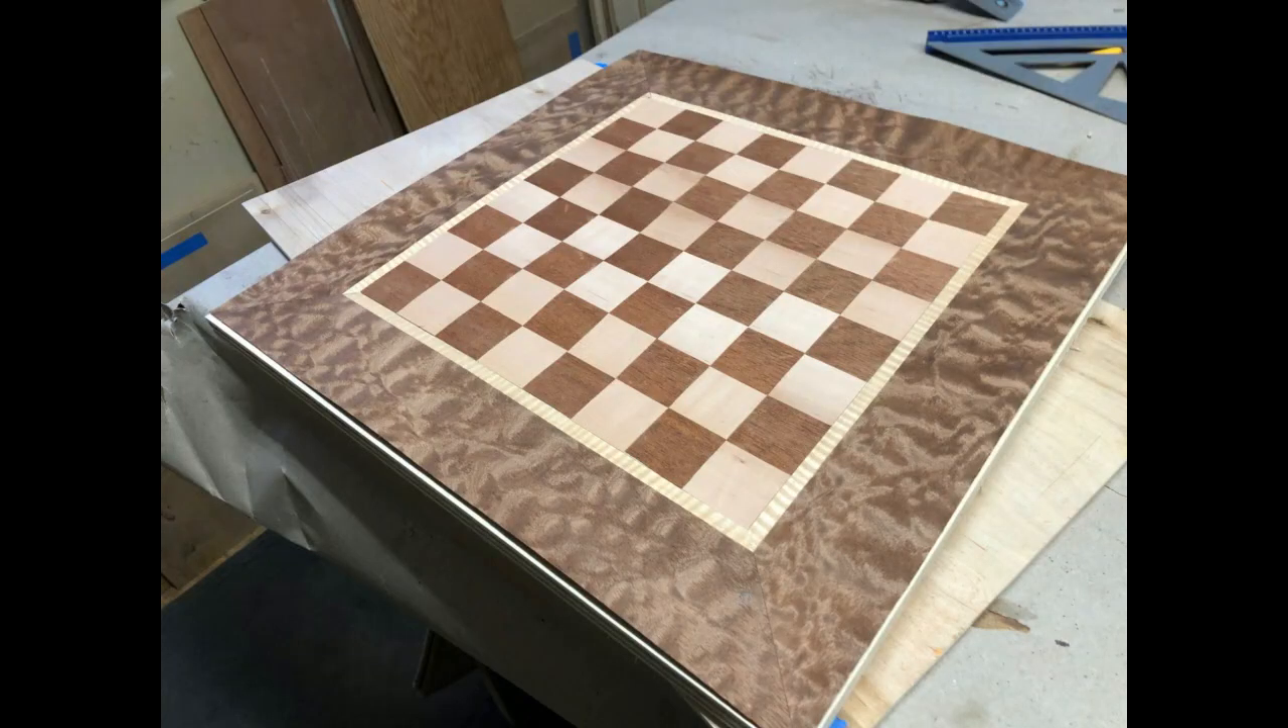So this is what the panel looks like all glued up.